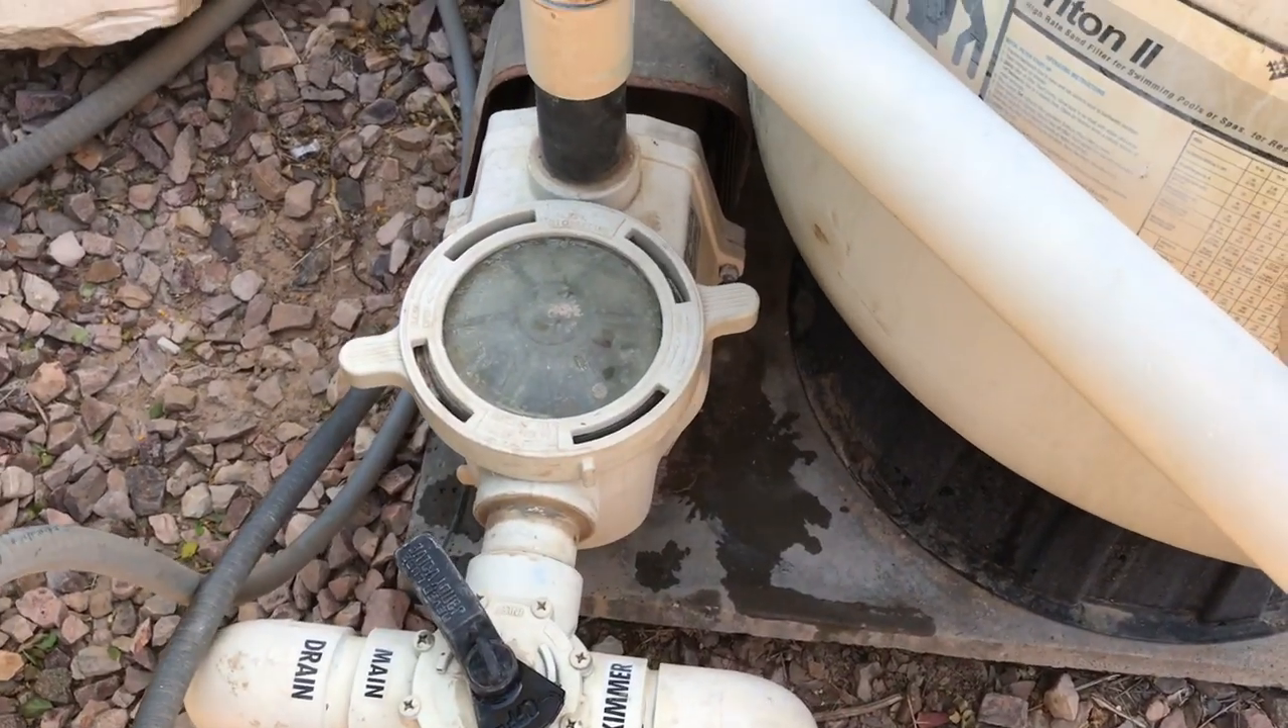Okay so I've got the lid back on.